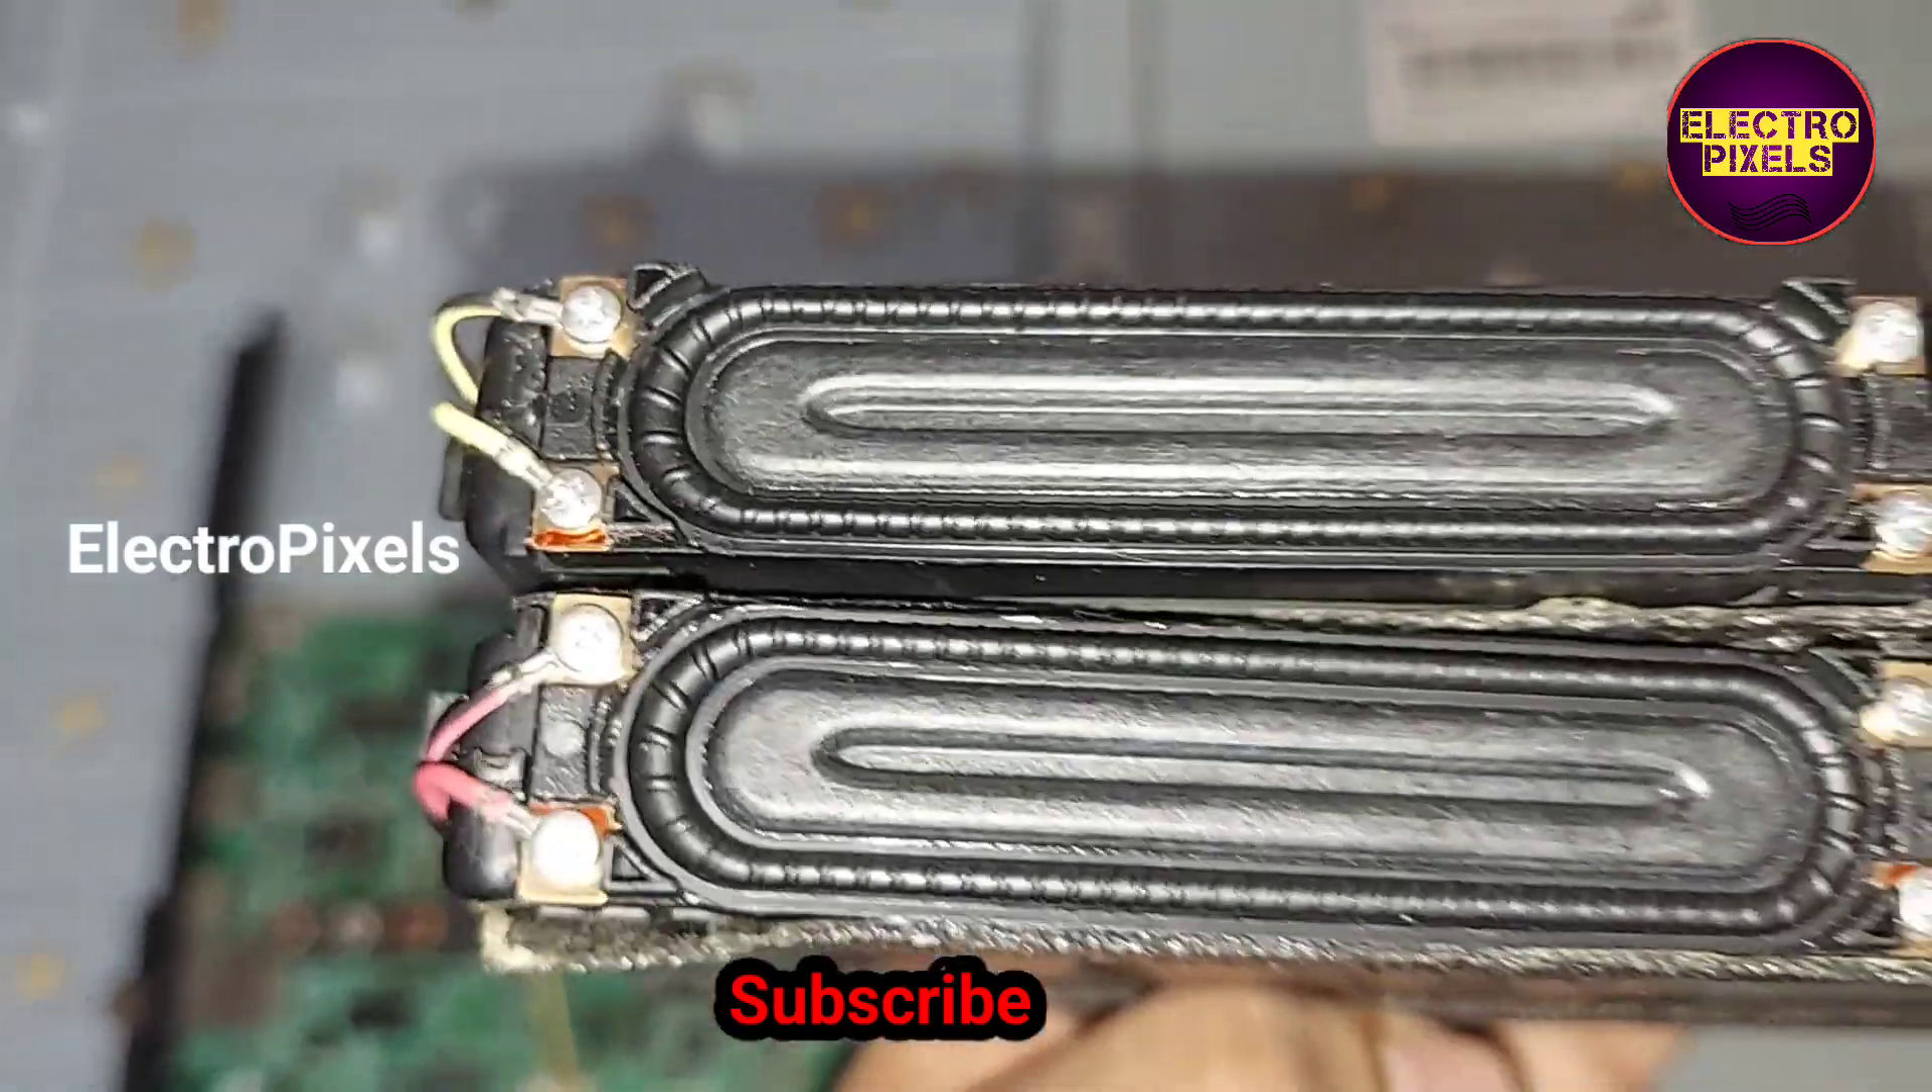See friends finally here we connected the two new speakers.